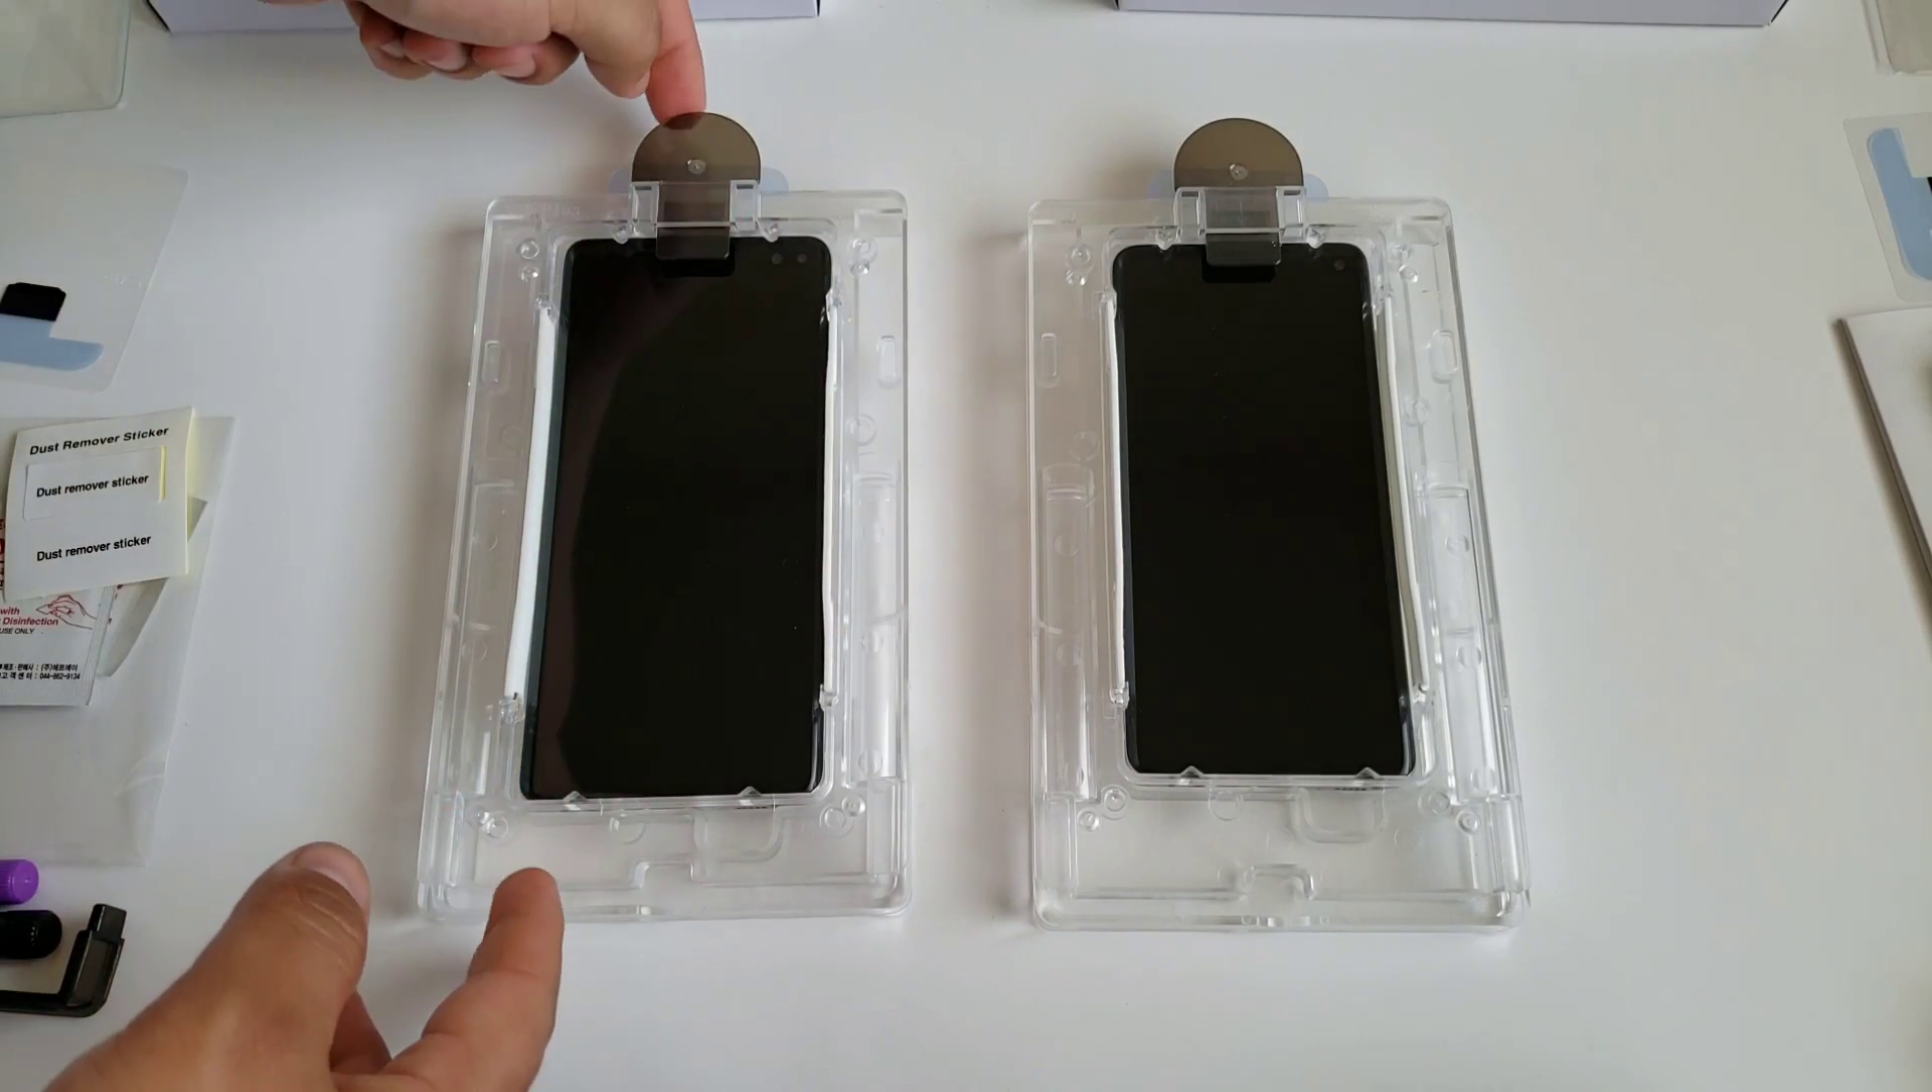So we got both top trays in.